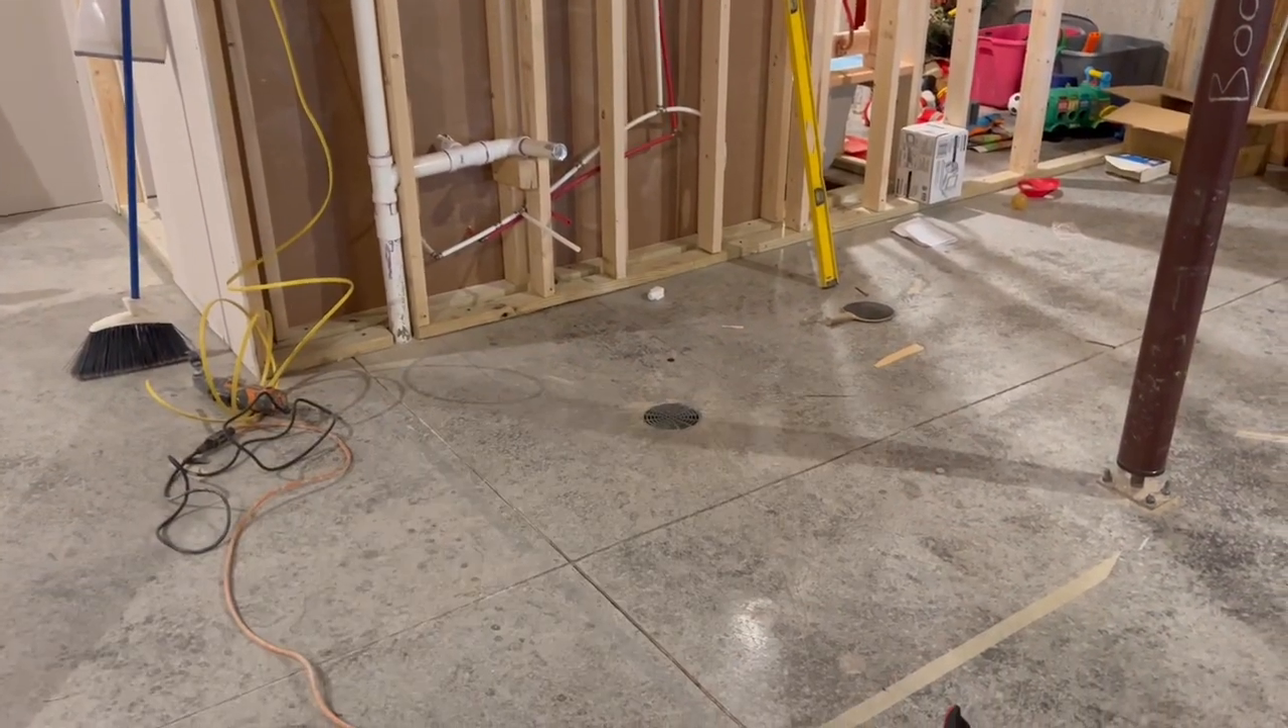So, in this area, you can see over here where James went ahead and started out. He got our plumbing and water lines ran and ready to go, so that is where the sink is going to be.